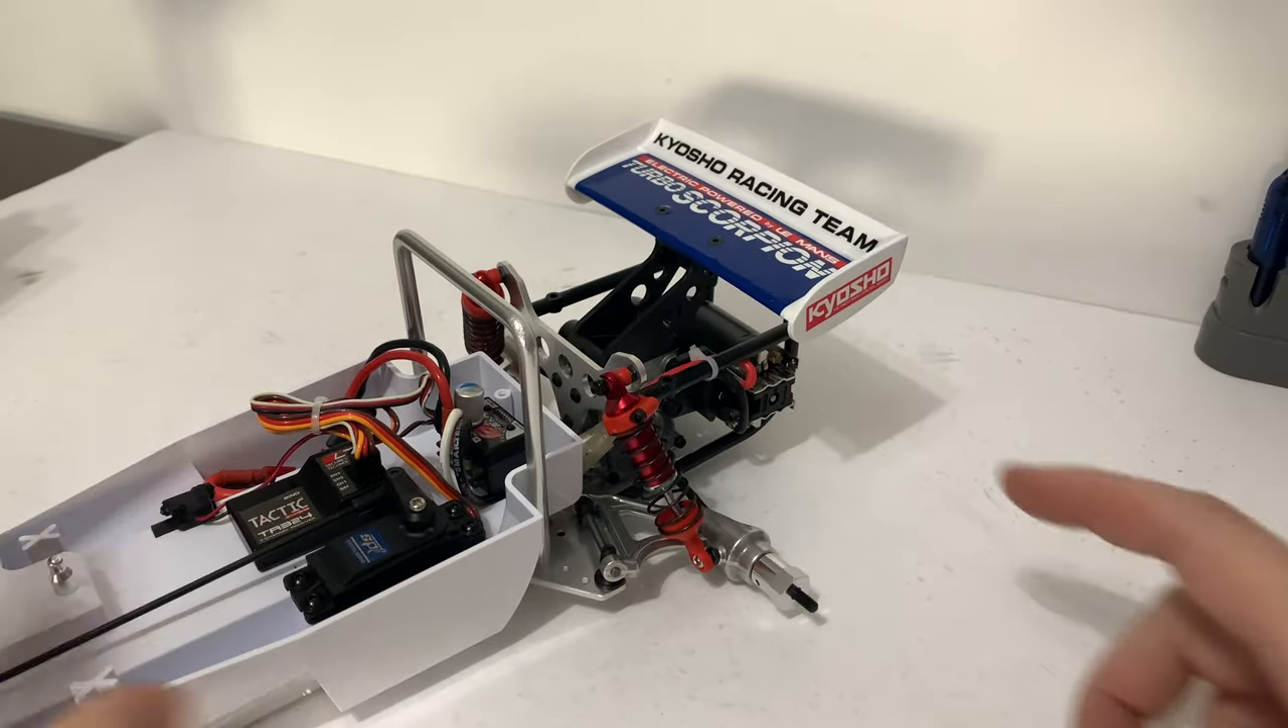Right, that's the wing on.